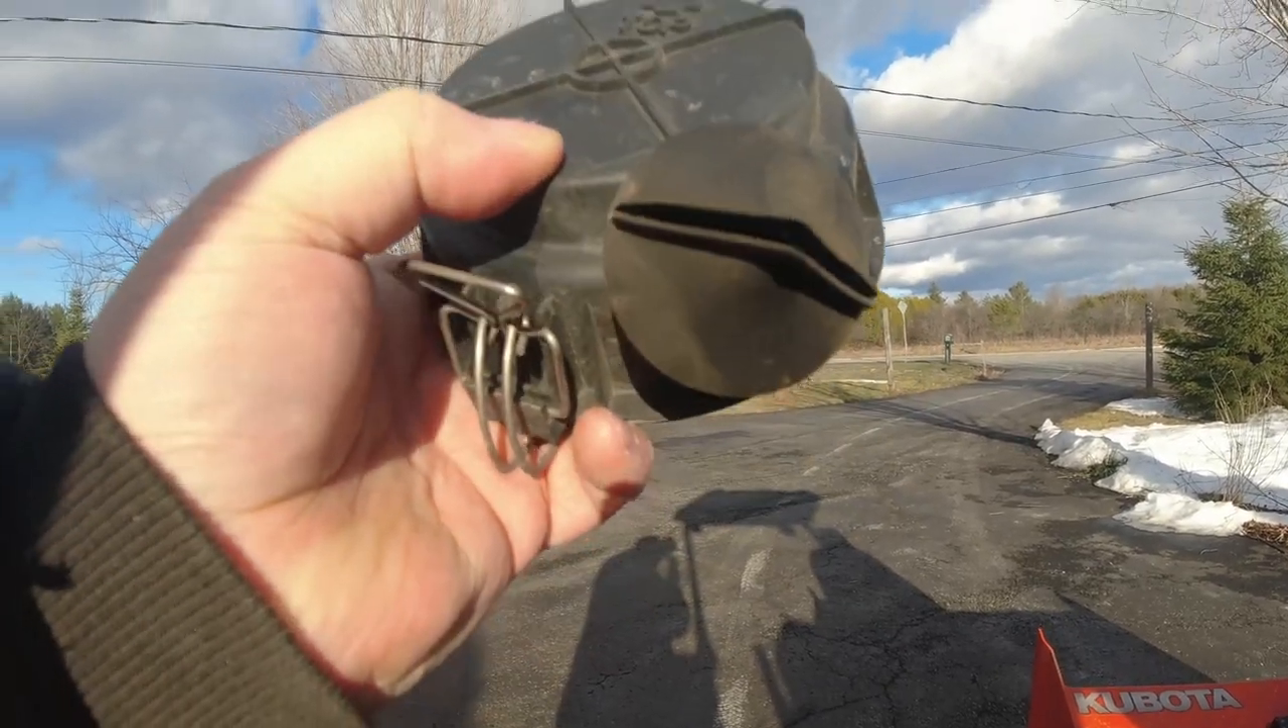I think it's supposed to make a complete seal, but mine has a gap in it.